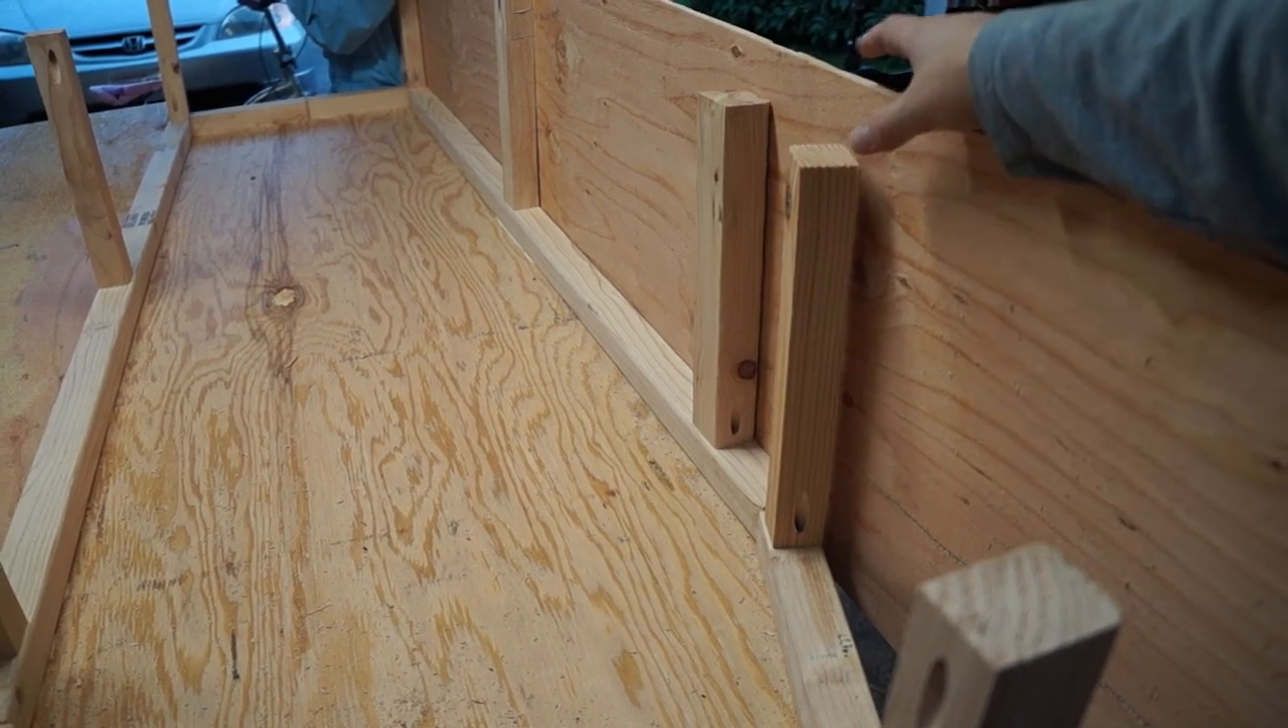Okay, so we have the vertical studs on.